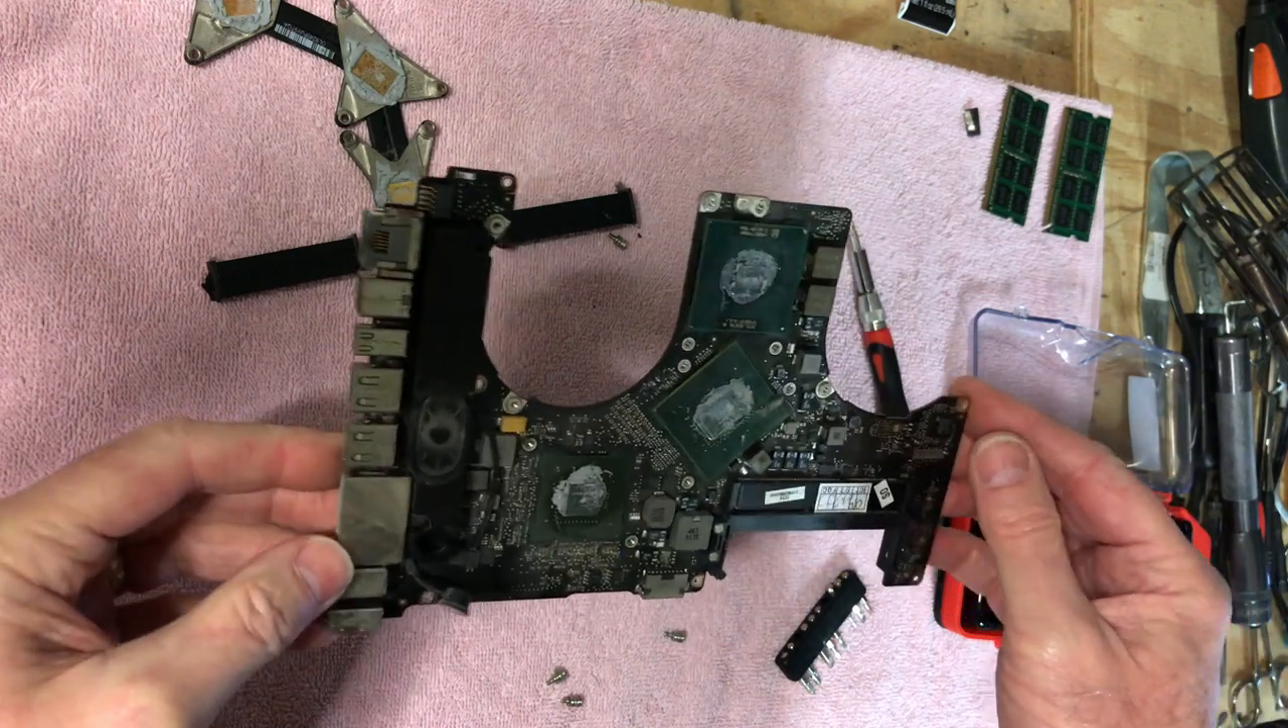But anyway, I got the motherboard out and I took the heat sink off.